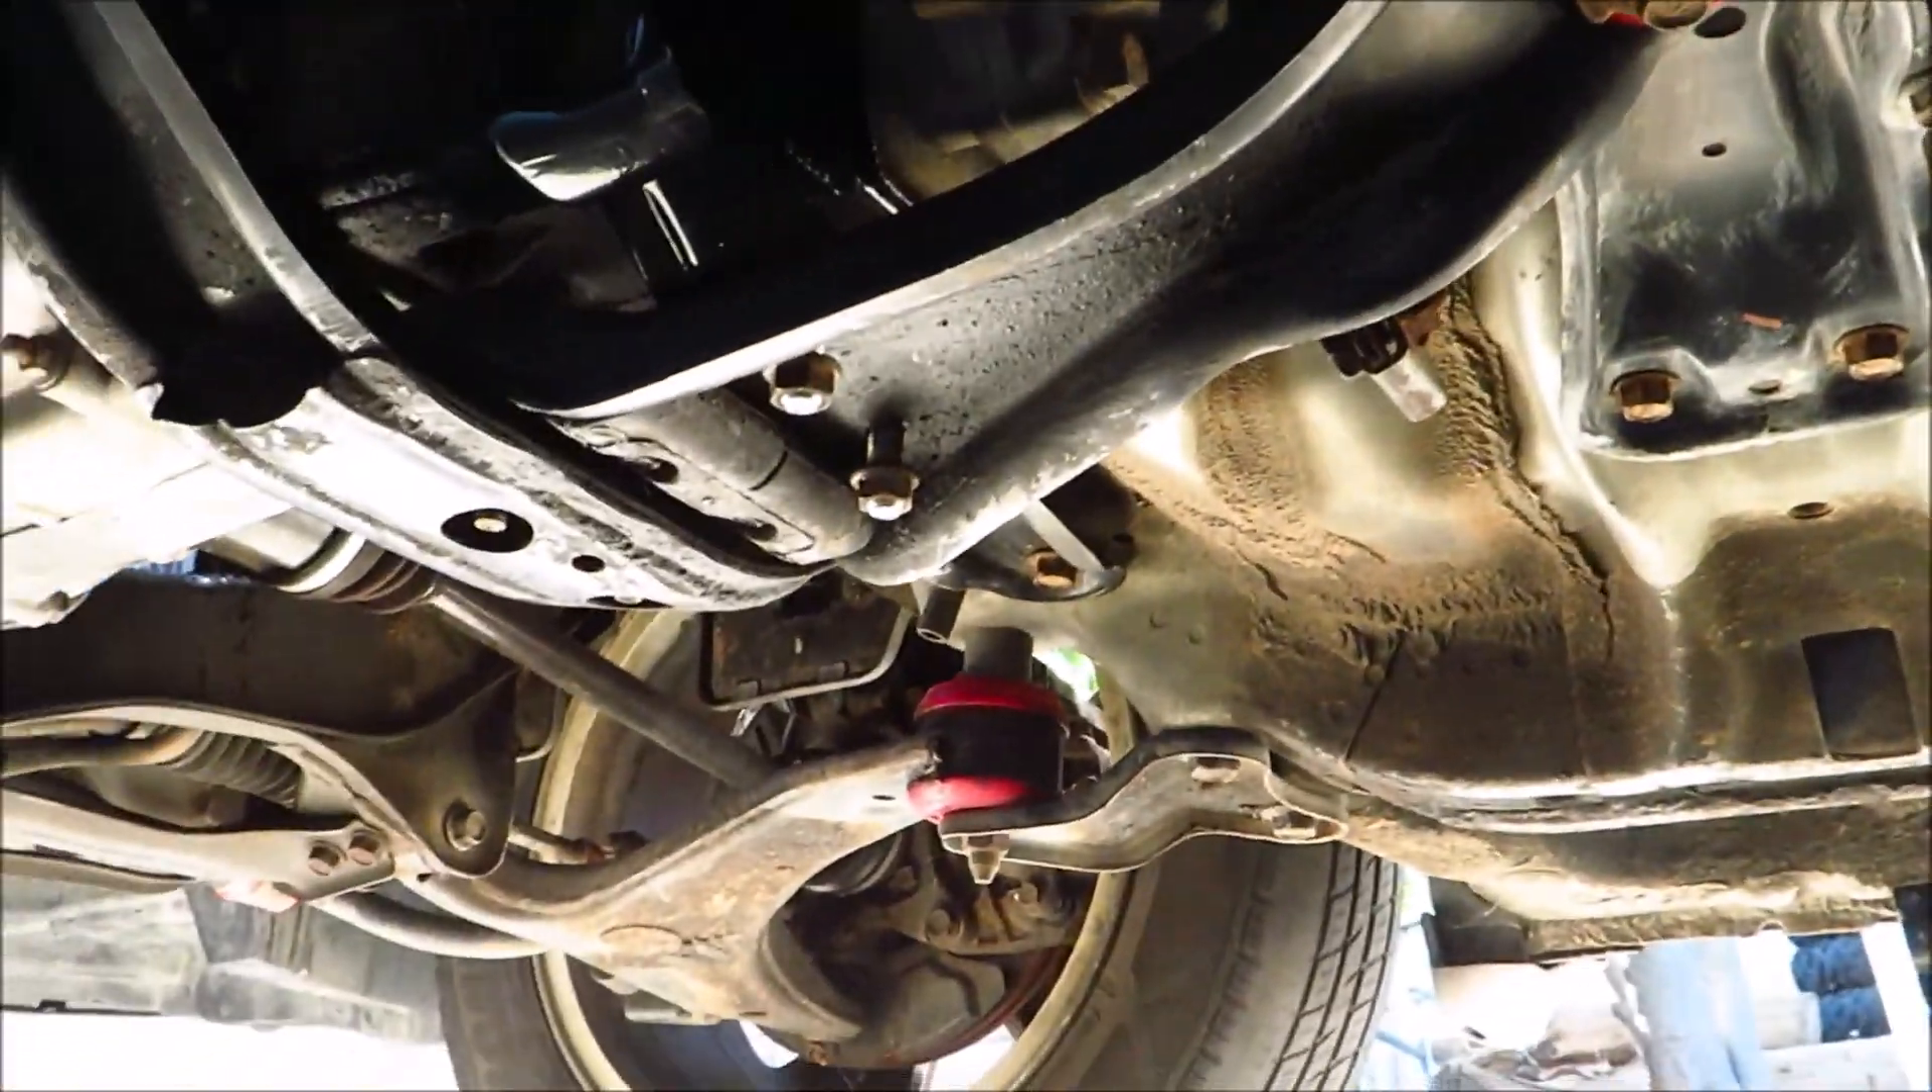So looking underneath, you can see the new bushings for the crossmember.